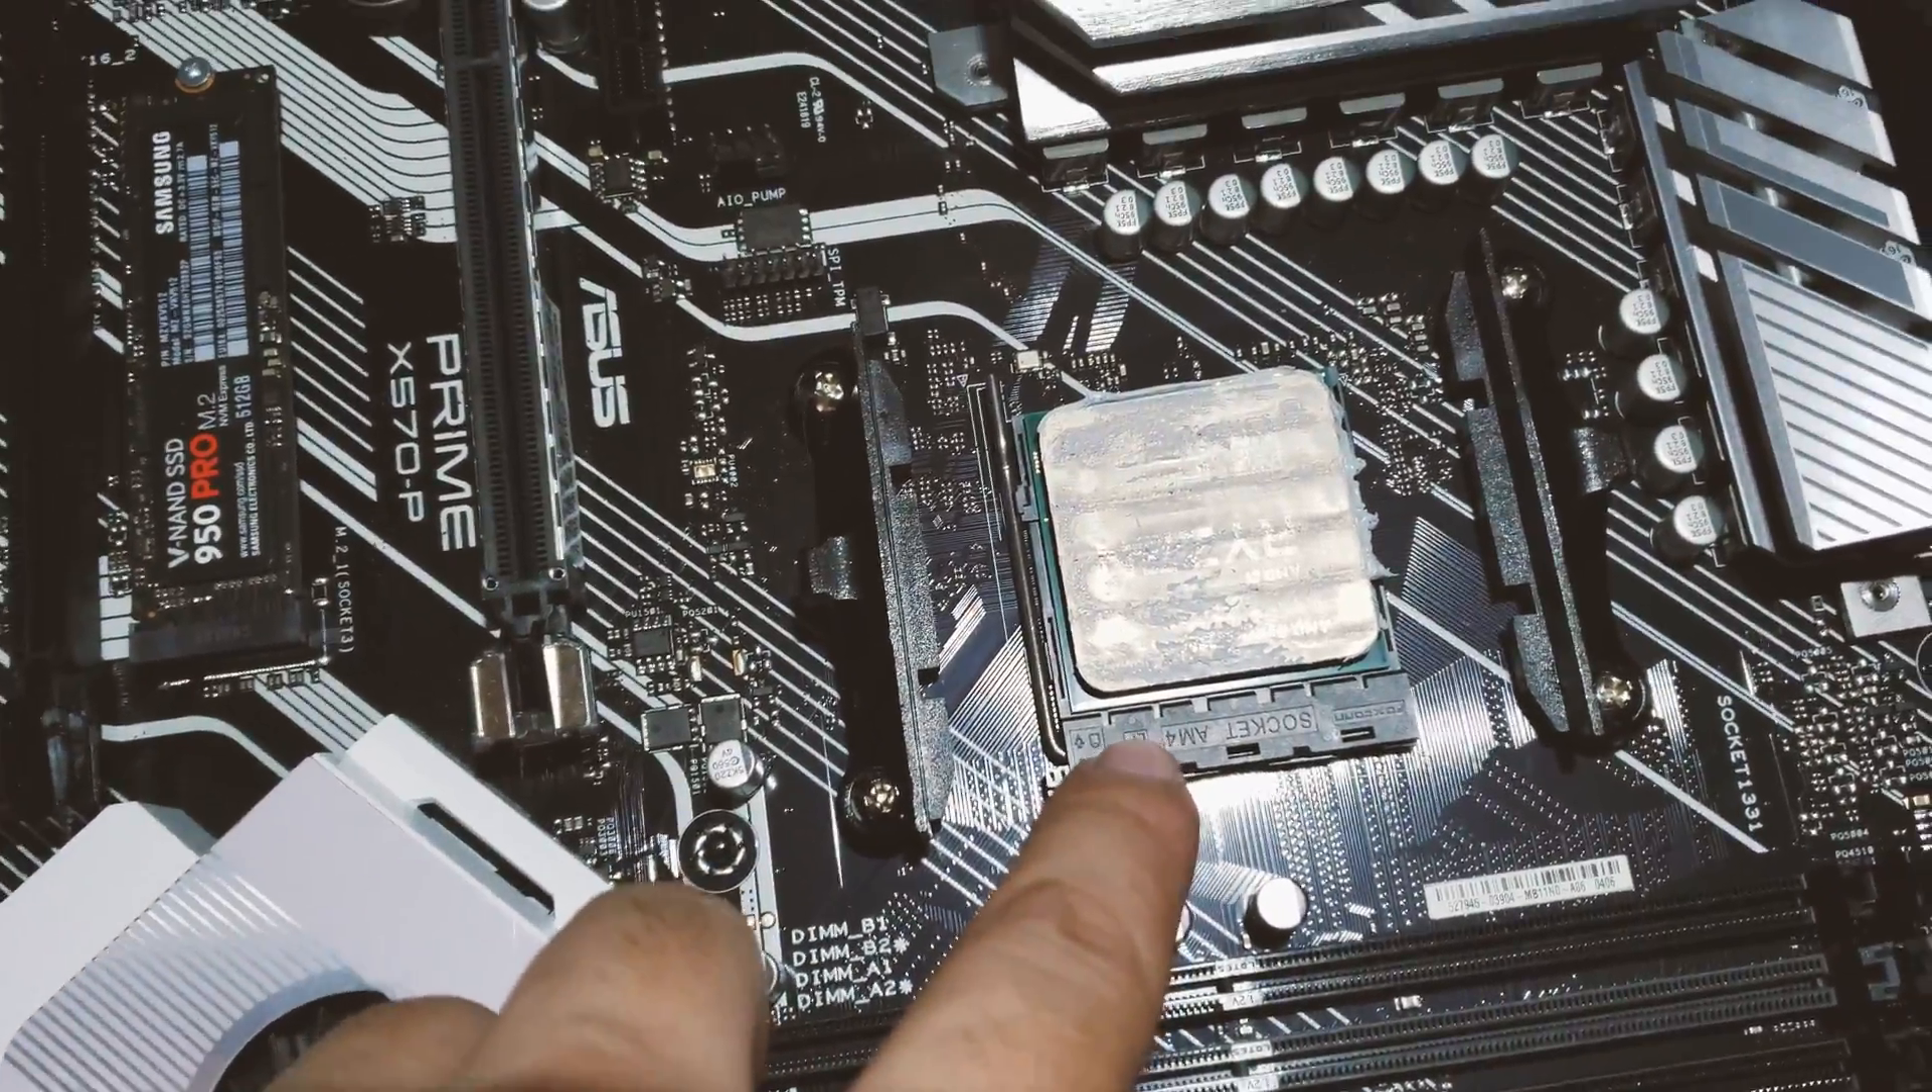As you can see right now I have the heatsink removed.